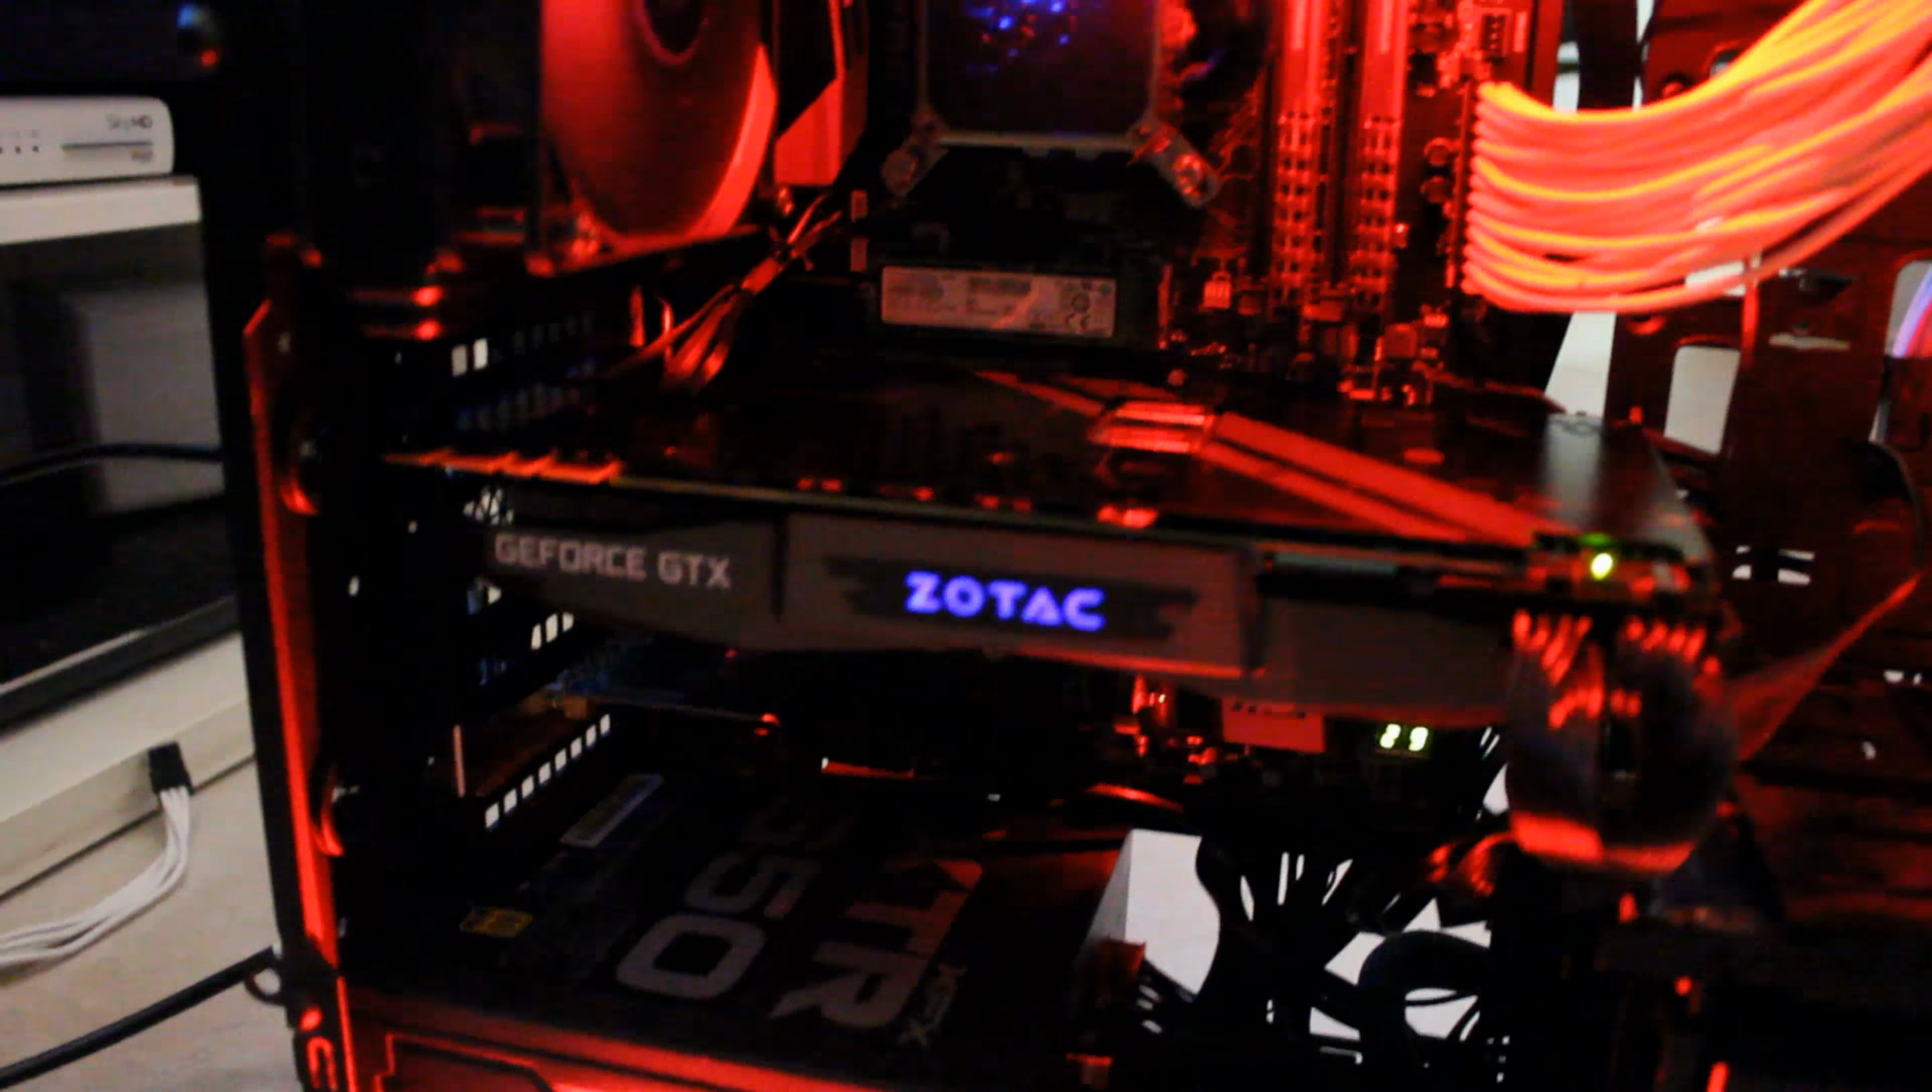Allora abbiamo montato la nostra scheda video sul mio PC.